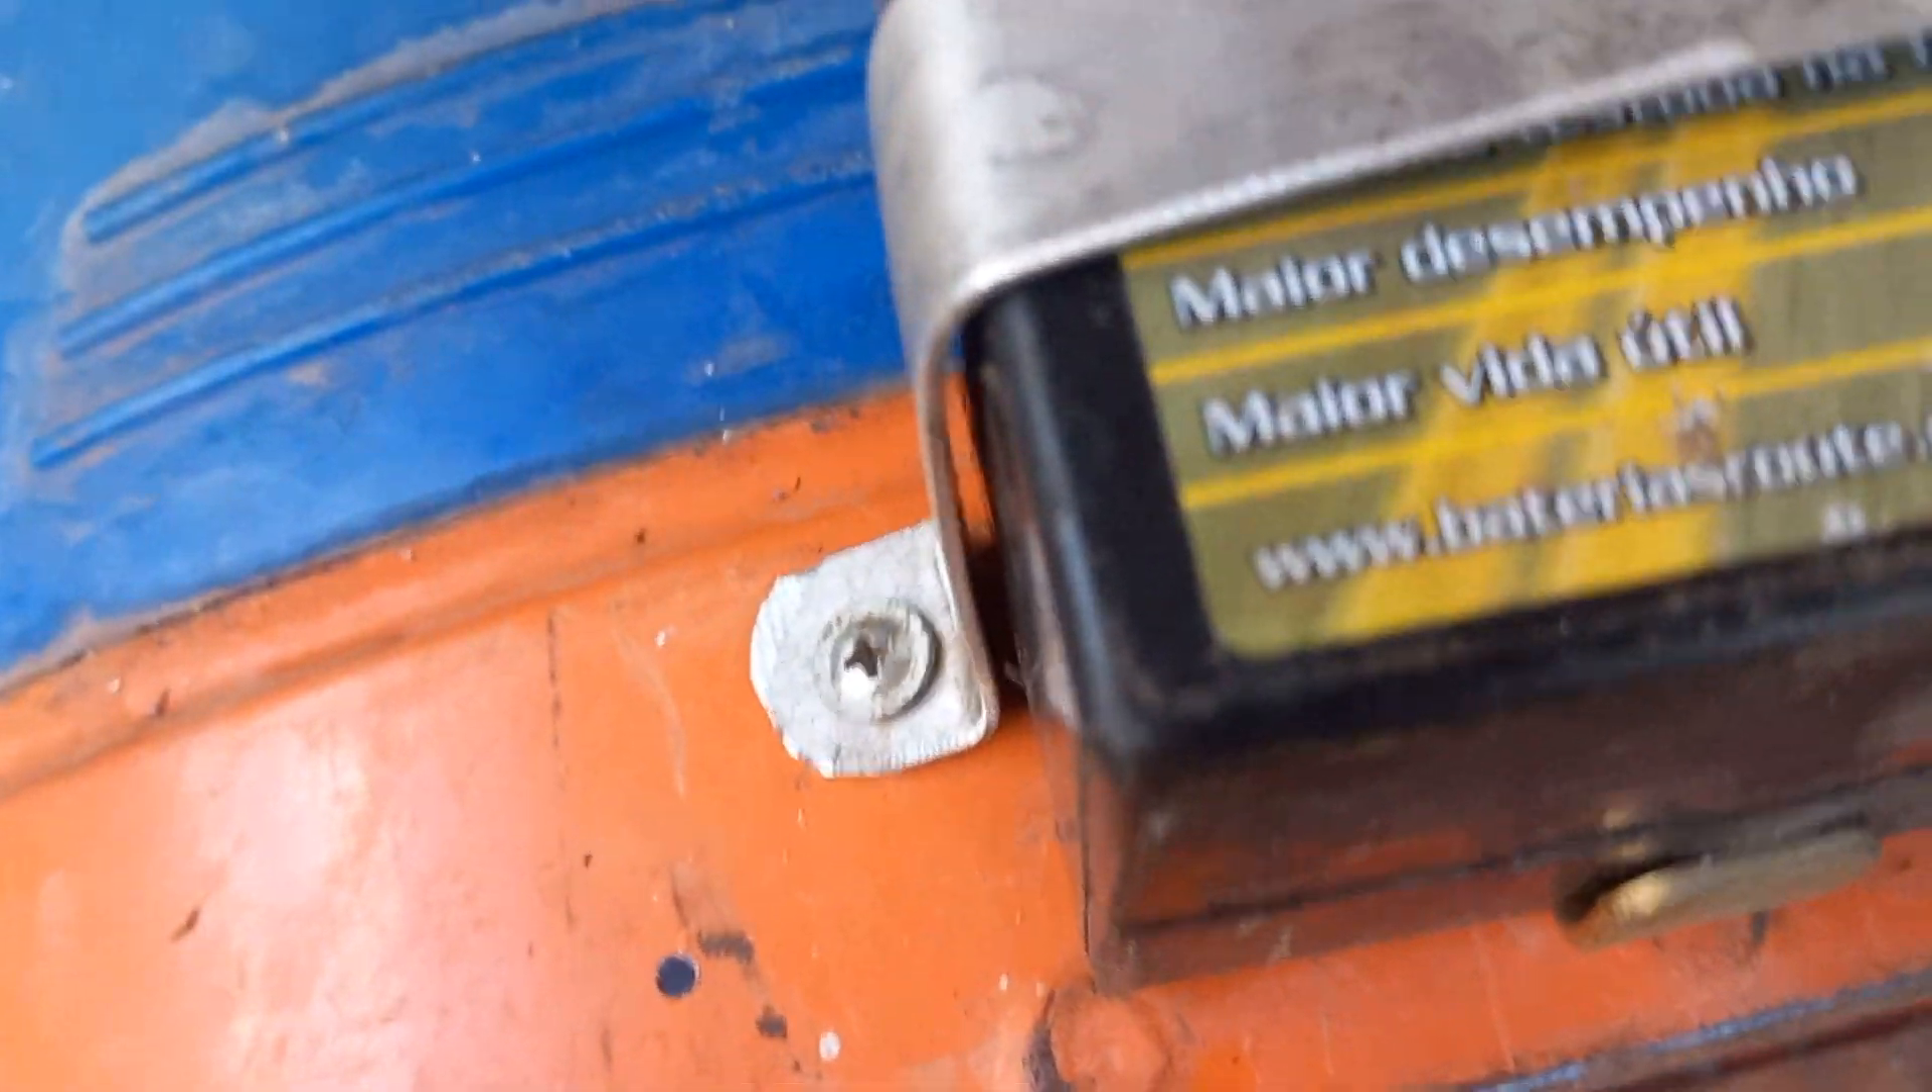Coloquei essa abraçadeira ó que é parafusada aqui ó.